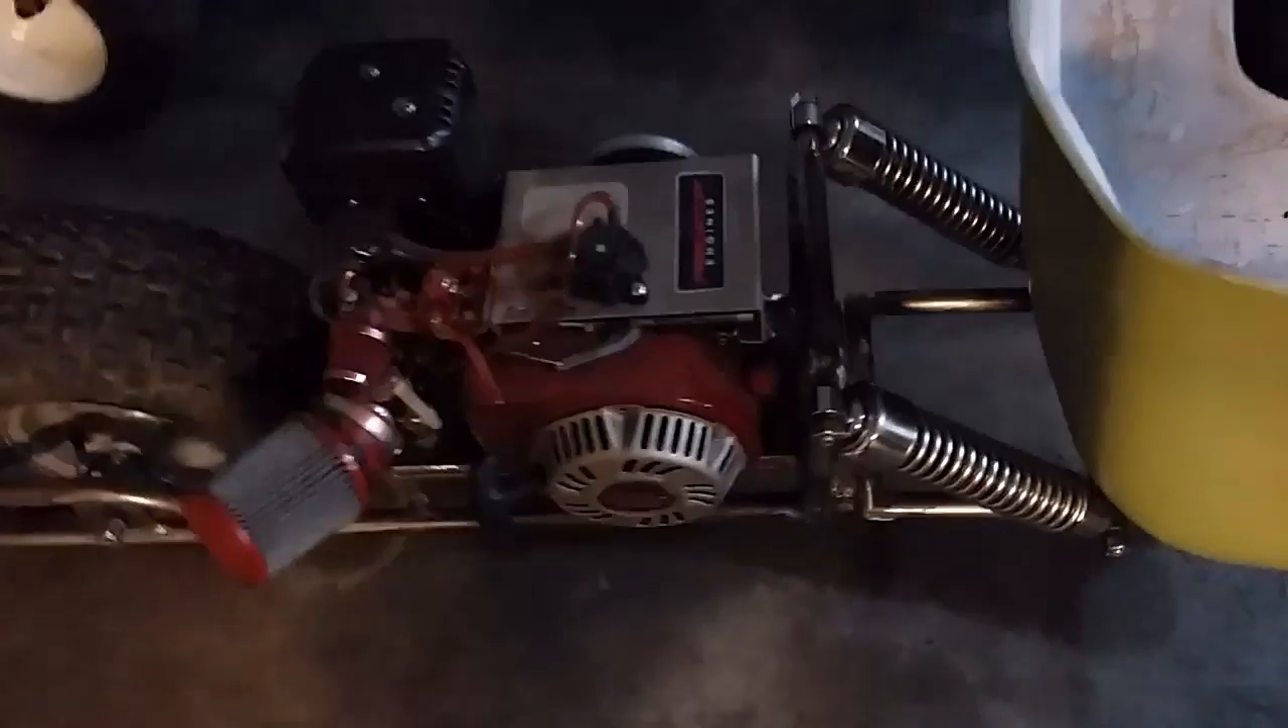I also went and set the motor on and put the rear tire on.